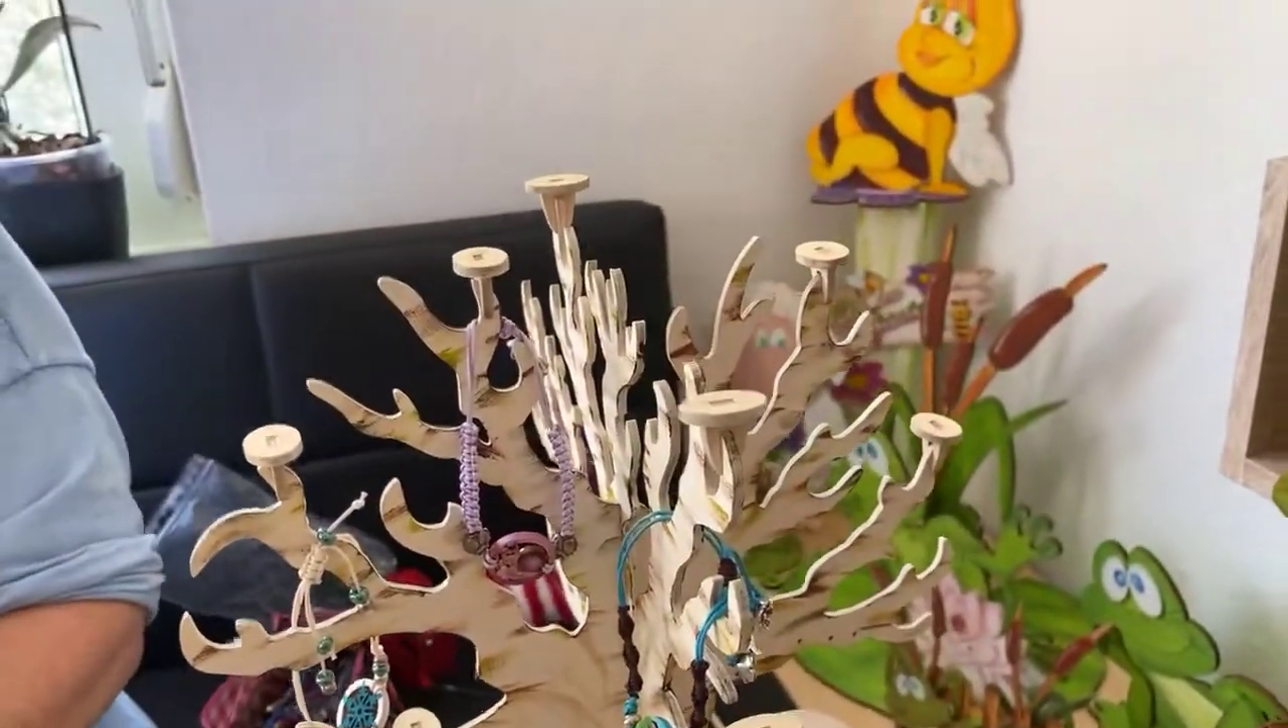Da haben wir jetzt die Halter drauf gebaut, auf die Schmuckbäume.